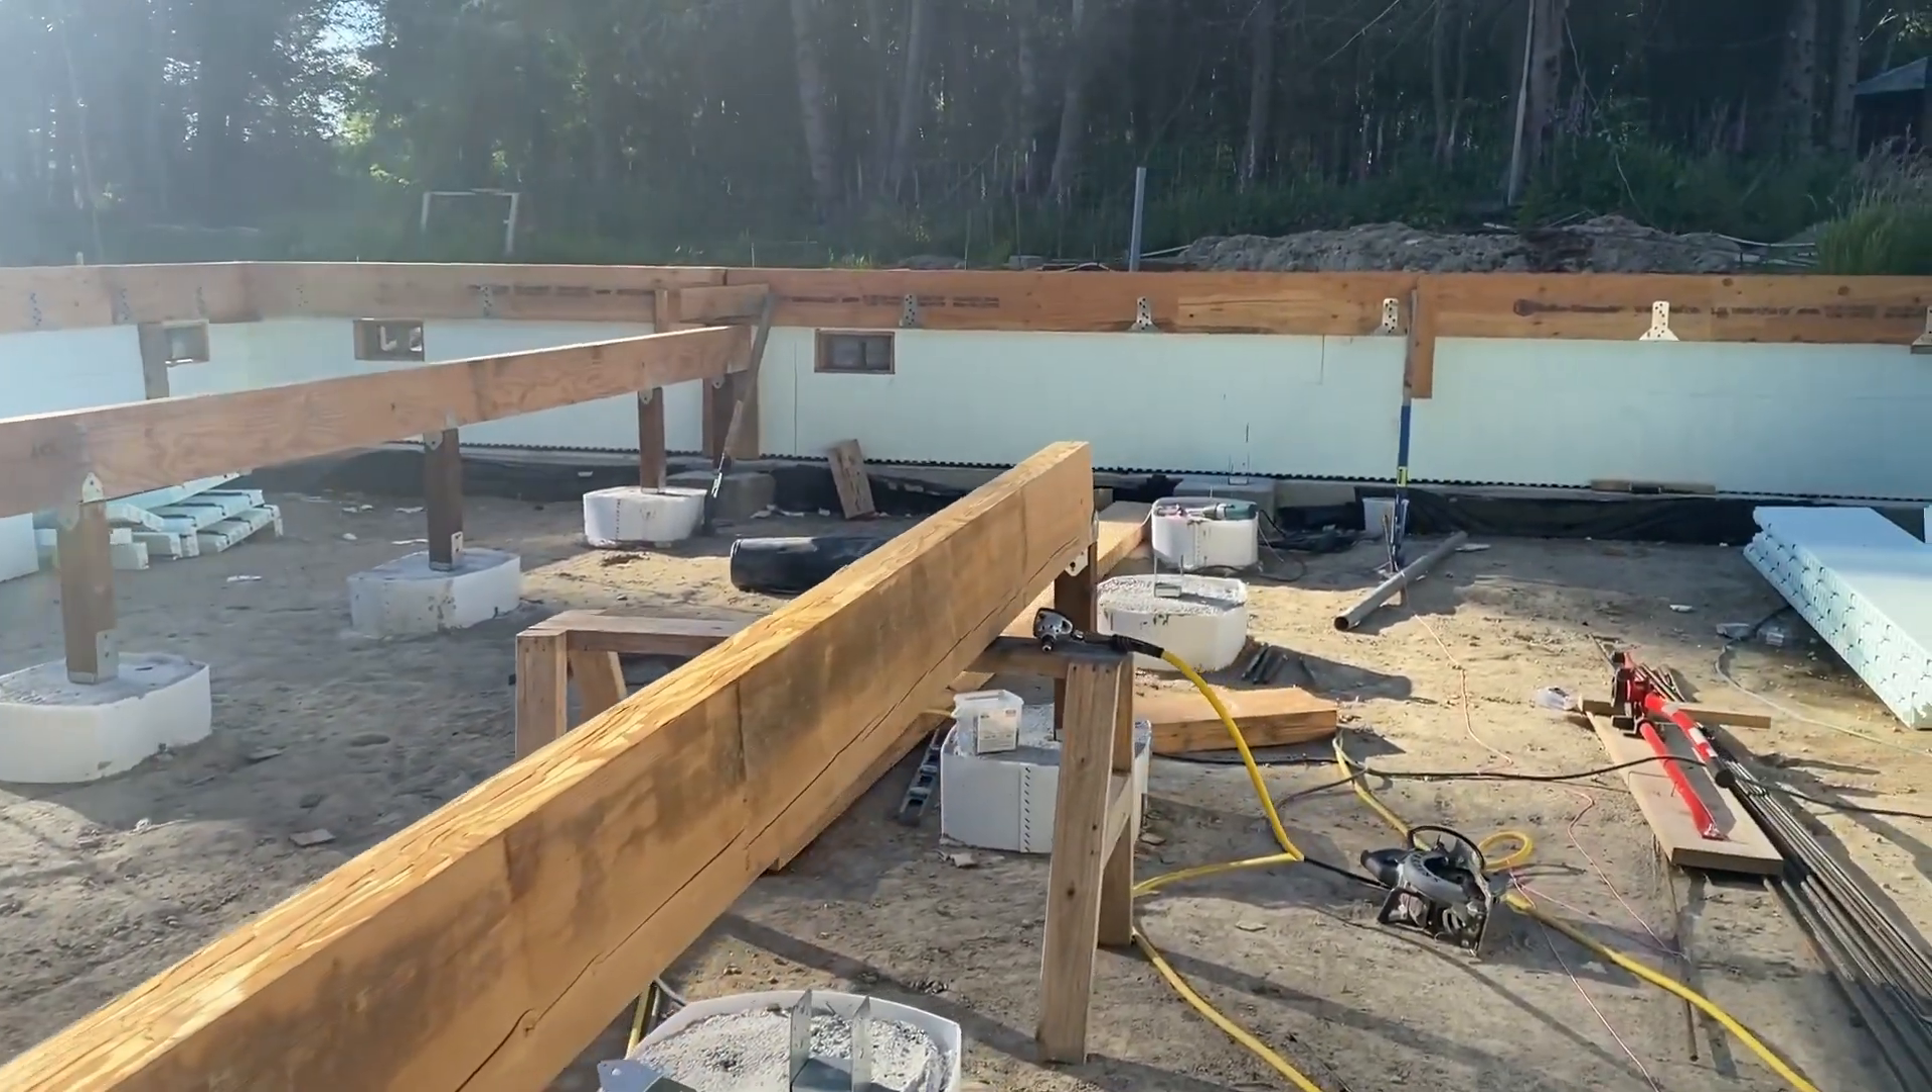See I have one row of posts and beams all installed and I'm working on this row.